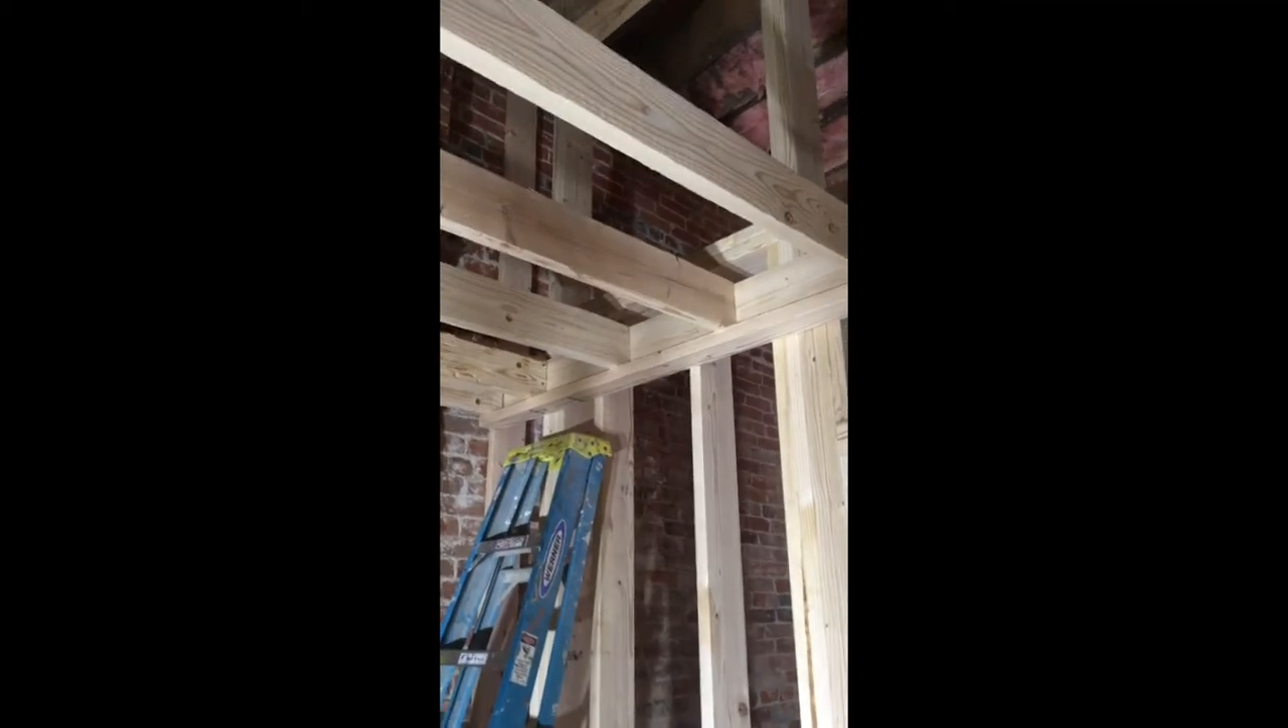The ceiling joists are set and everything's just tacked now so we'll go back in and put in the joist hangers and nail everything off fully.